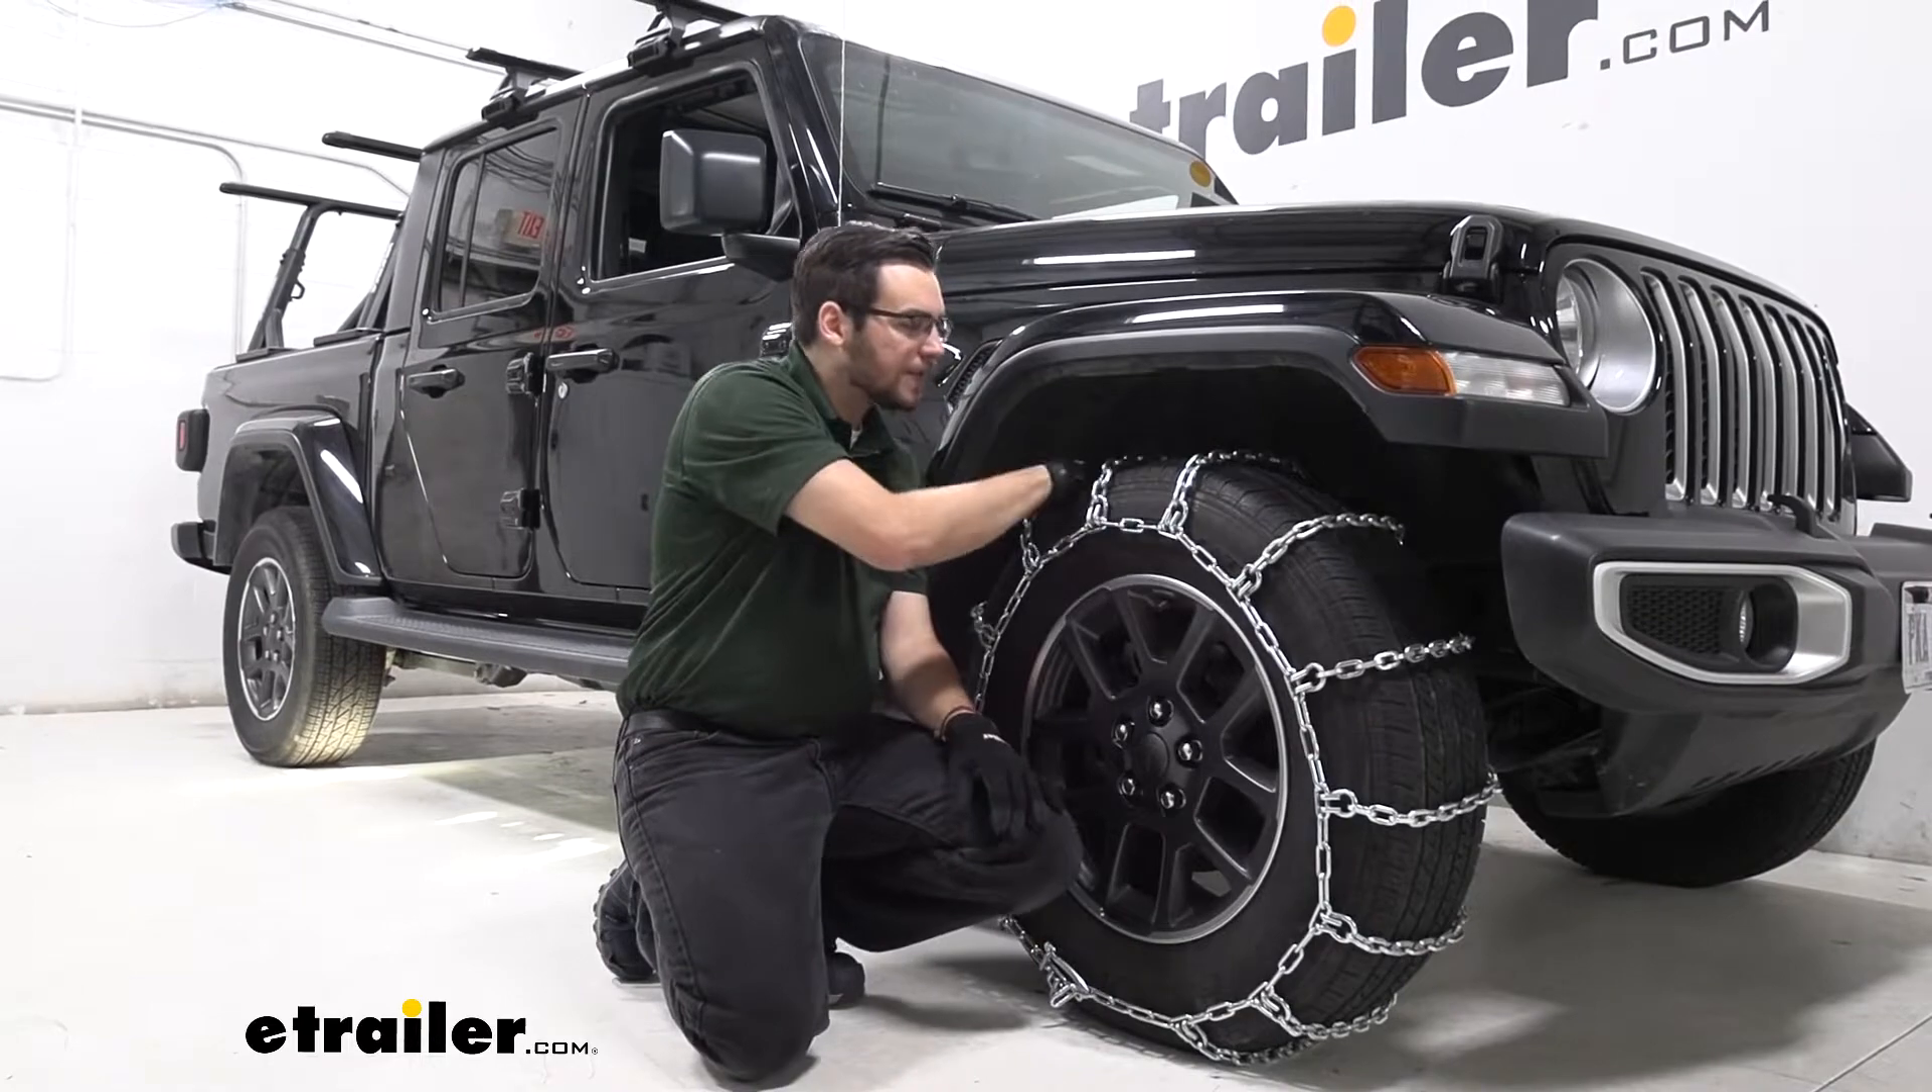And what that is giving us is these big gaps here on our tire and then, of course, our straight across chains.